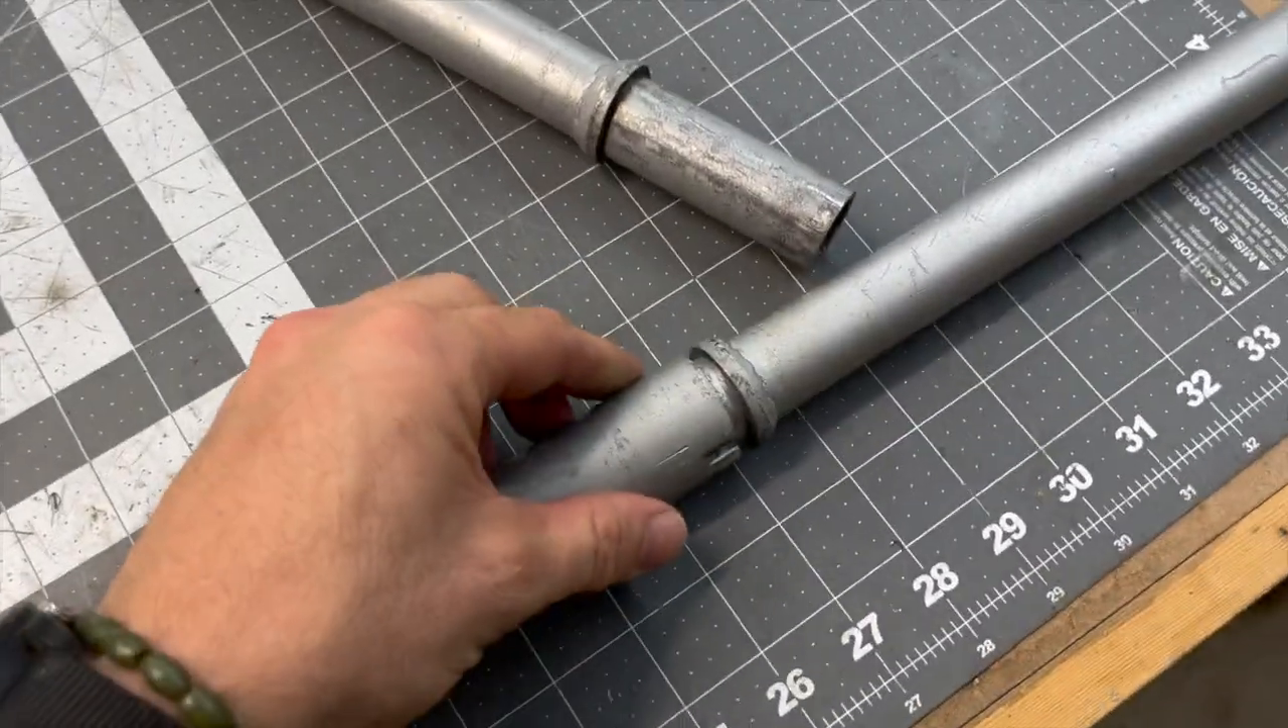We welded on little rings to act as stoppers like that.